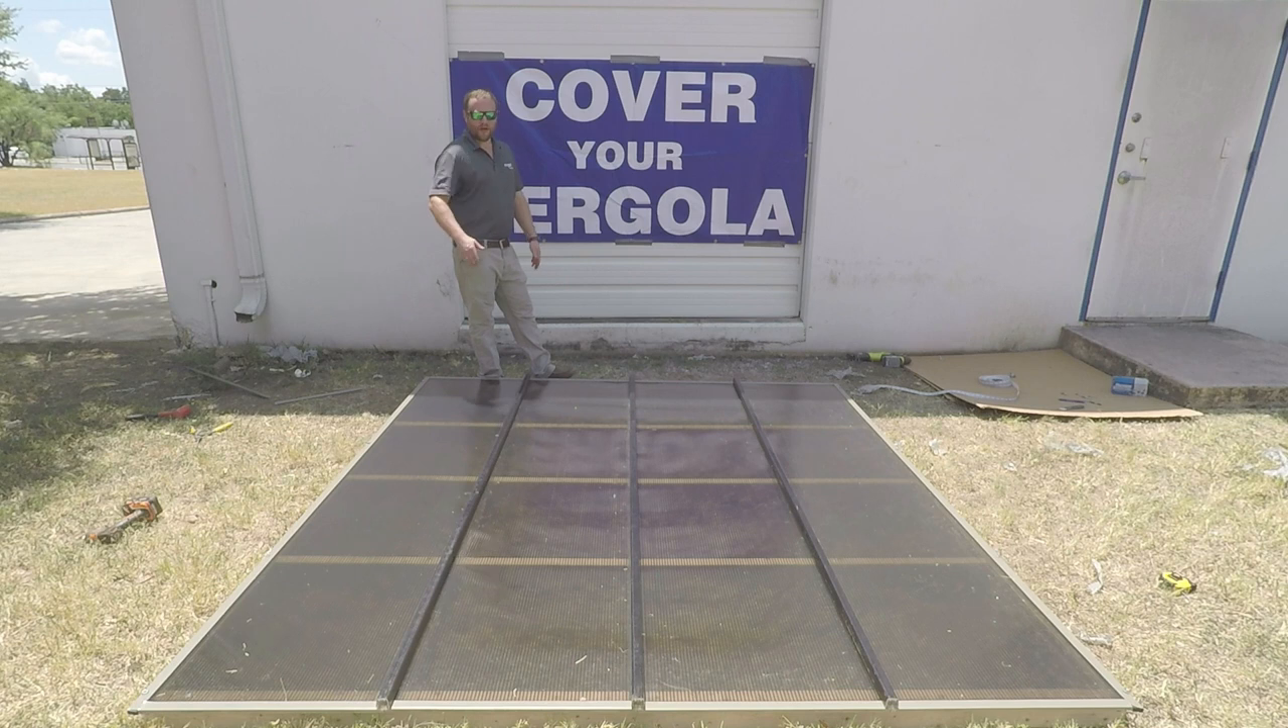Alright now we've got the last sheet up.